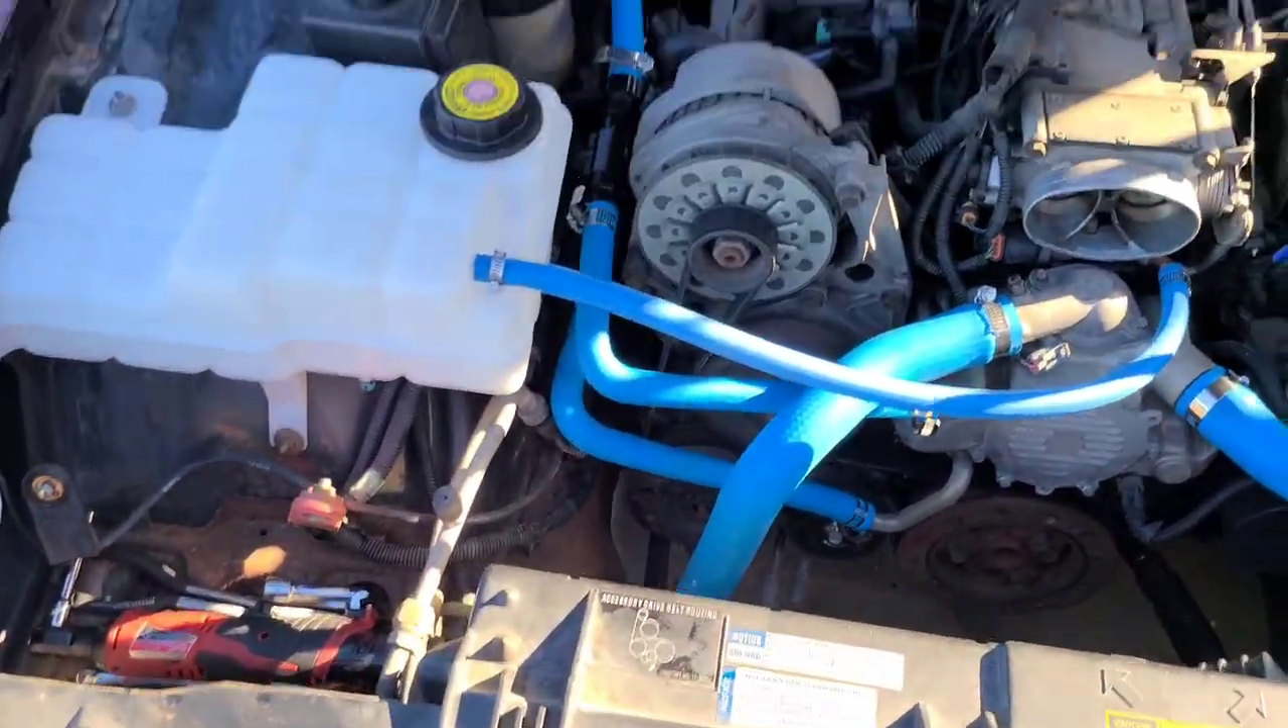So all the hoses are in.